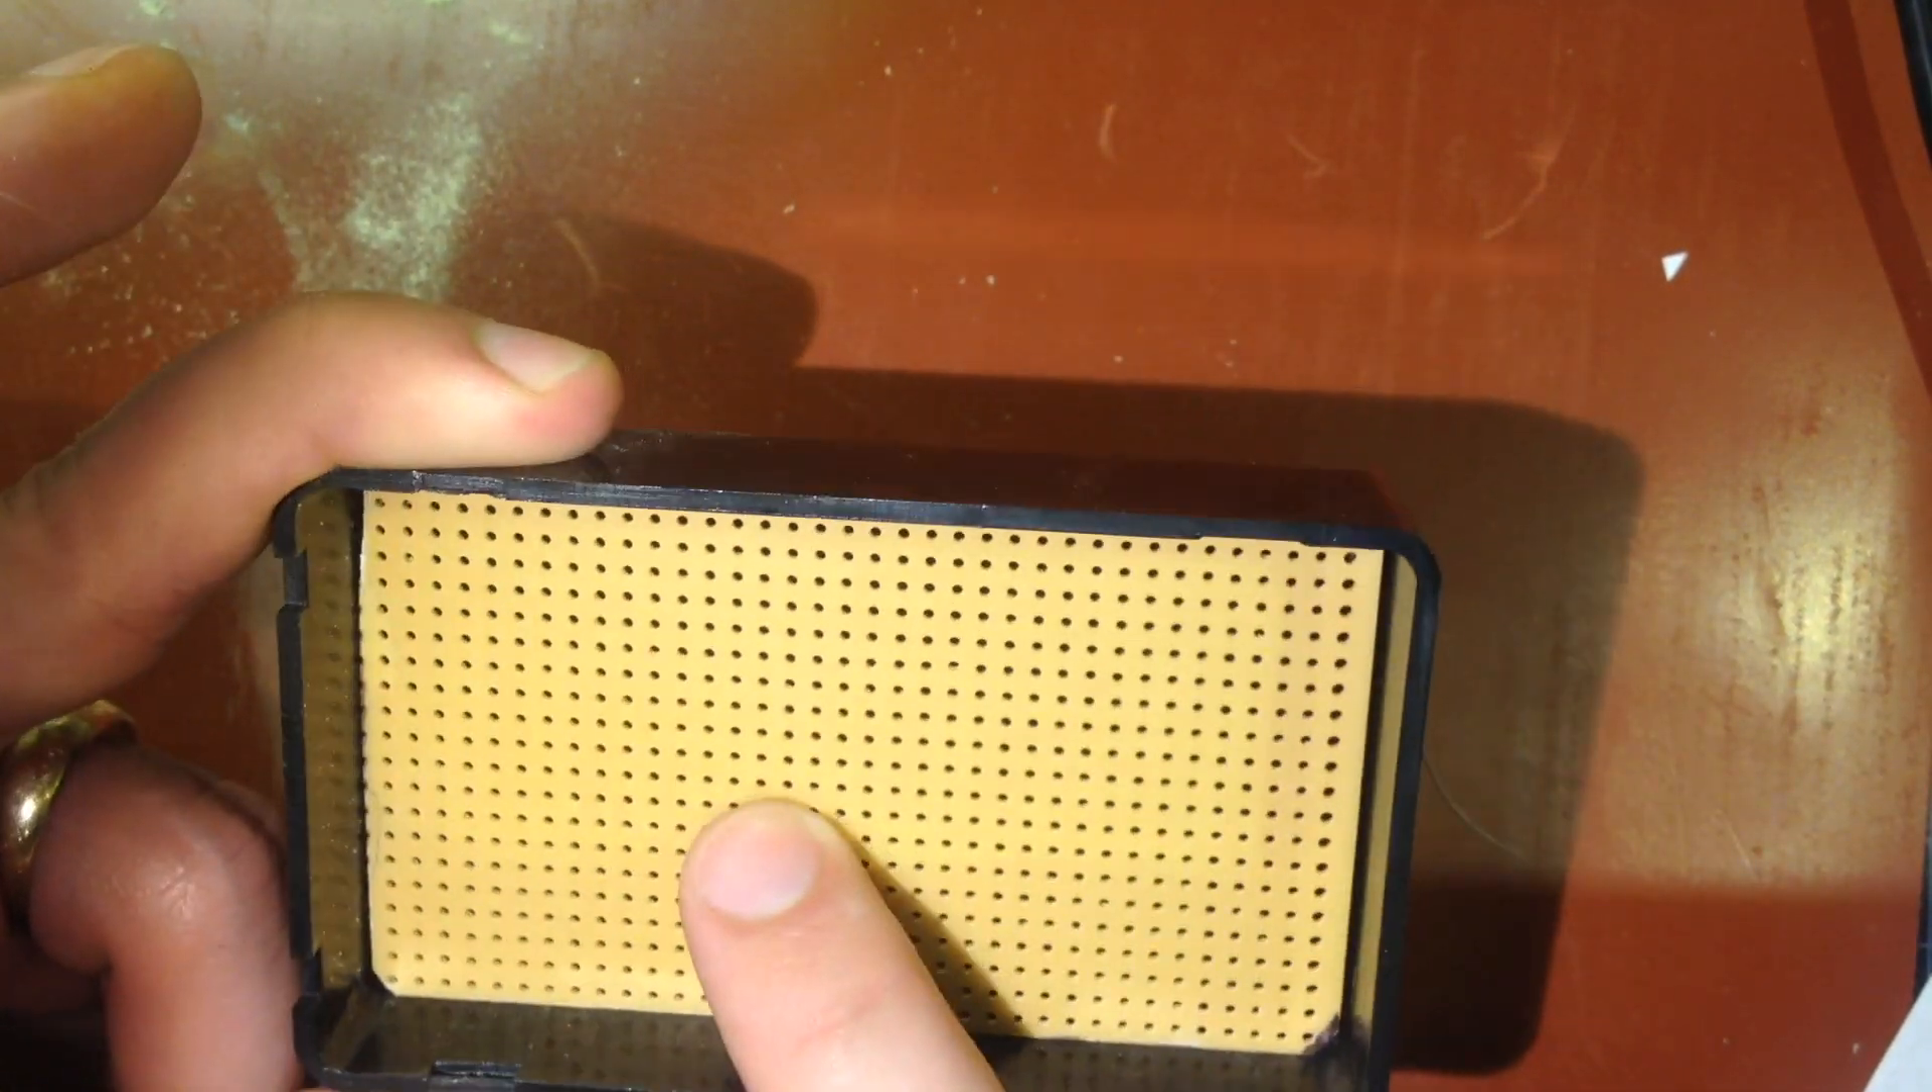I'll mark the spots where the holes go, and then I'll use that to transfer that onto some perfboard like this. All right. So I cut and used a file to get this to the right size, and it seems to fit pretty well.